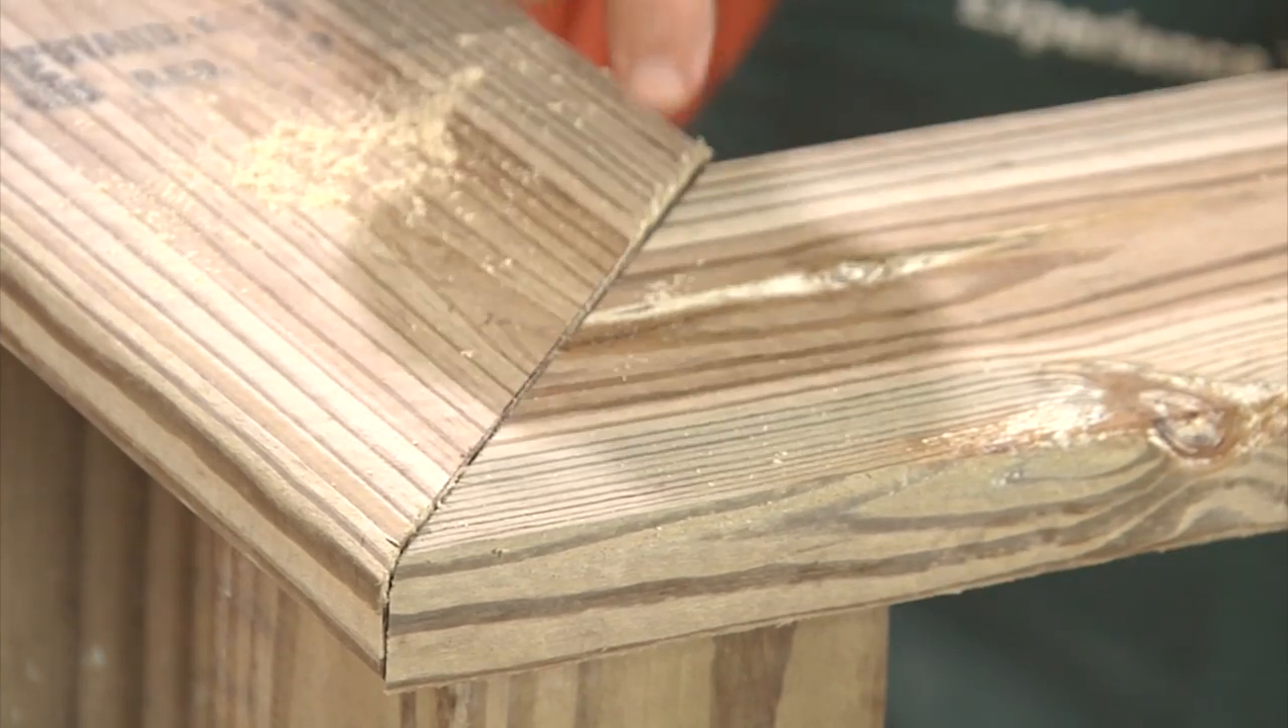Now I've got a cut that follows the angle of my deck and my handrail miter is perfectly tight.